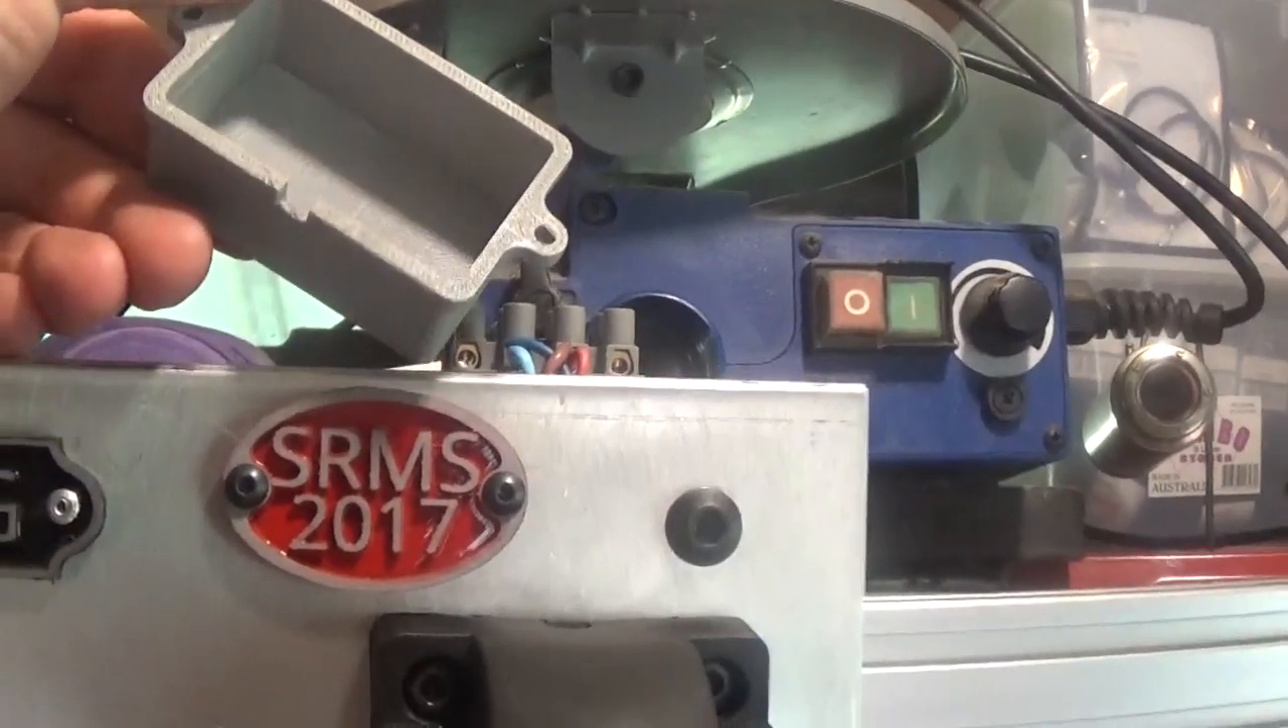That little junction box that we've printed. It hasn't been bolted on yet.